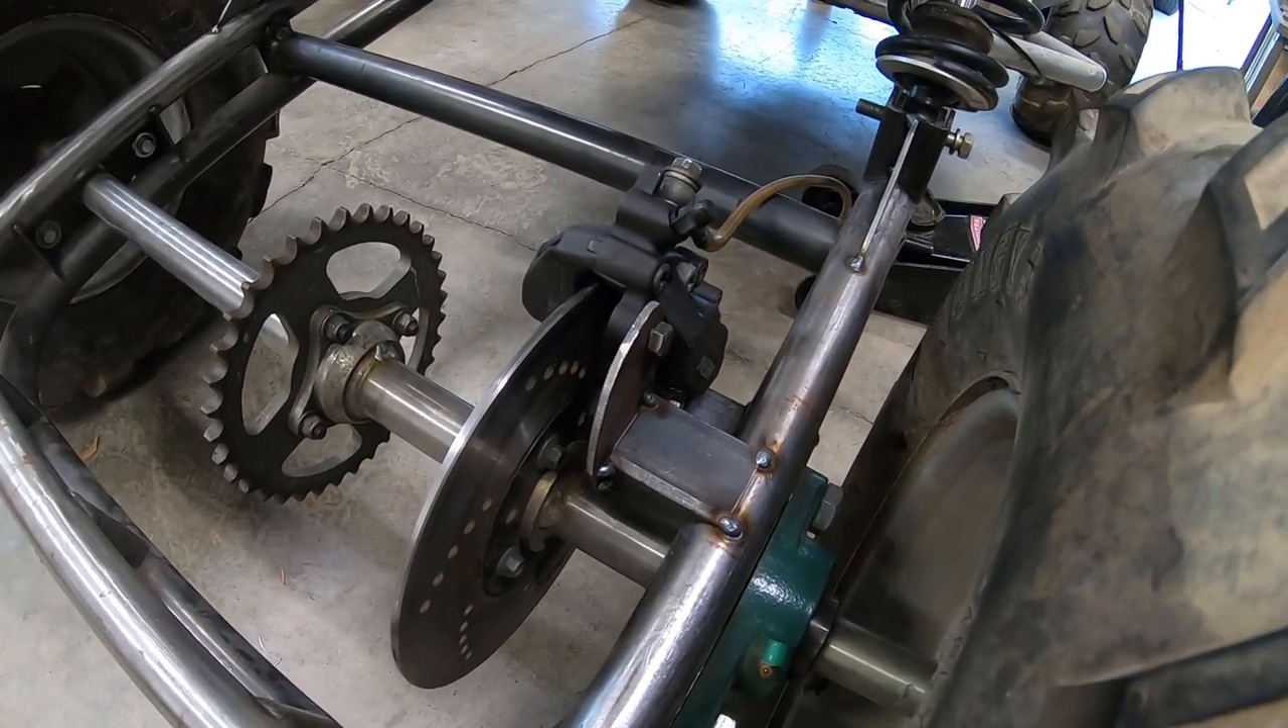Okay so our caliper is all mounted.